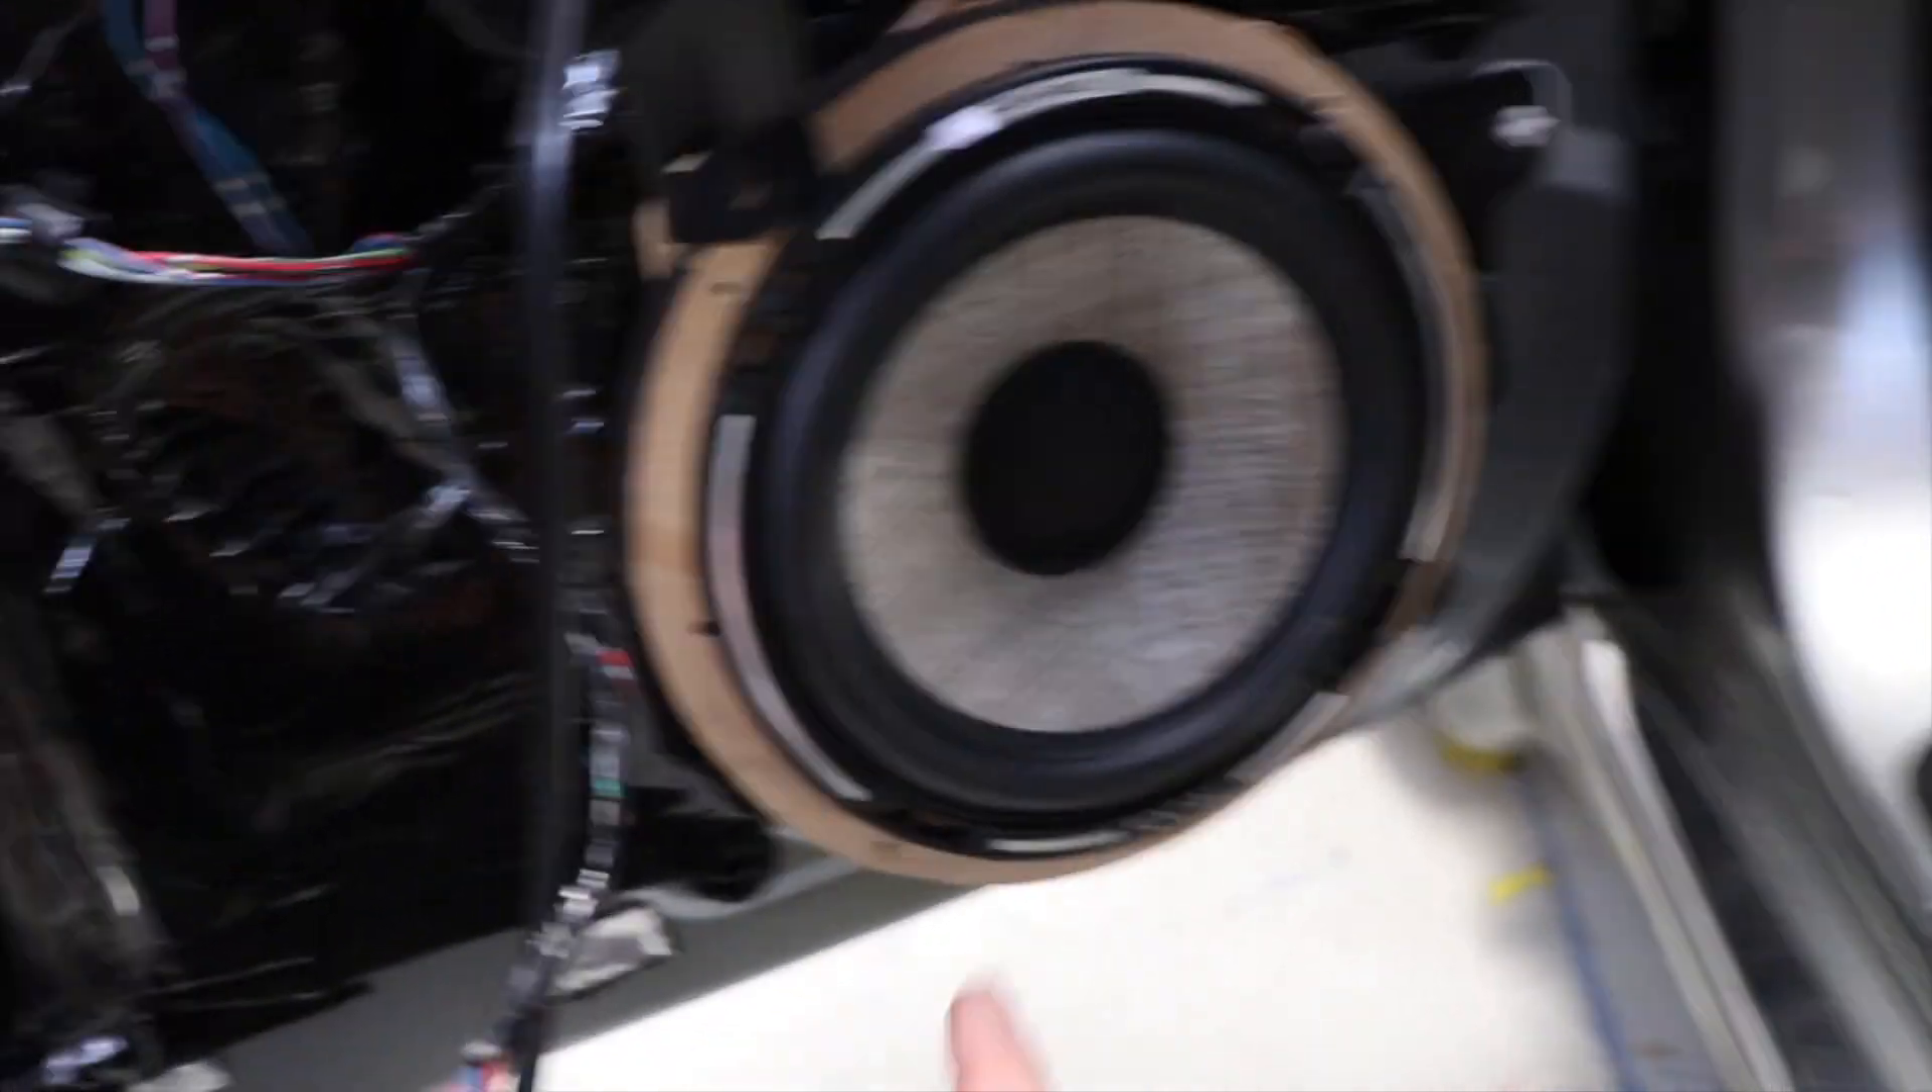Yeah okay so I got the woofer mounted in the door on both the bits of wood.